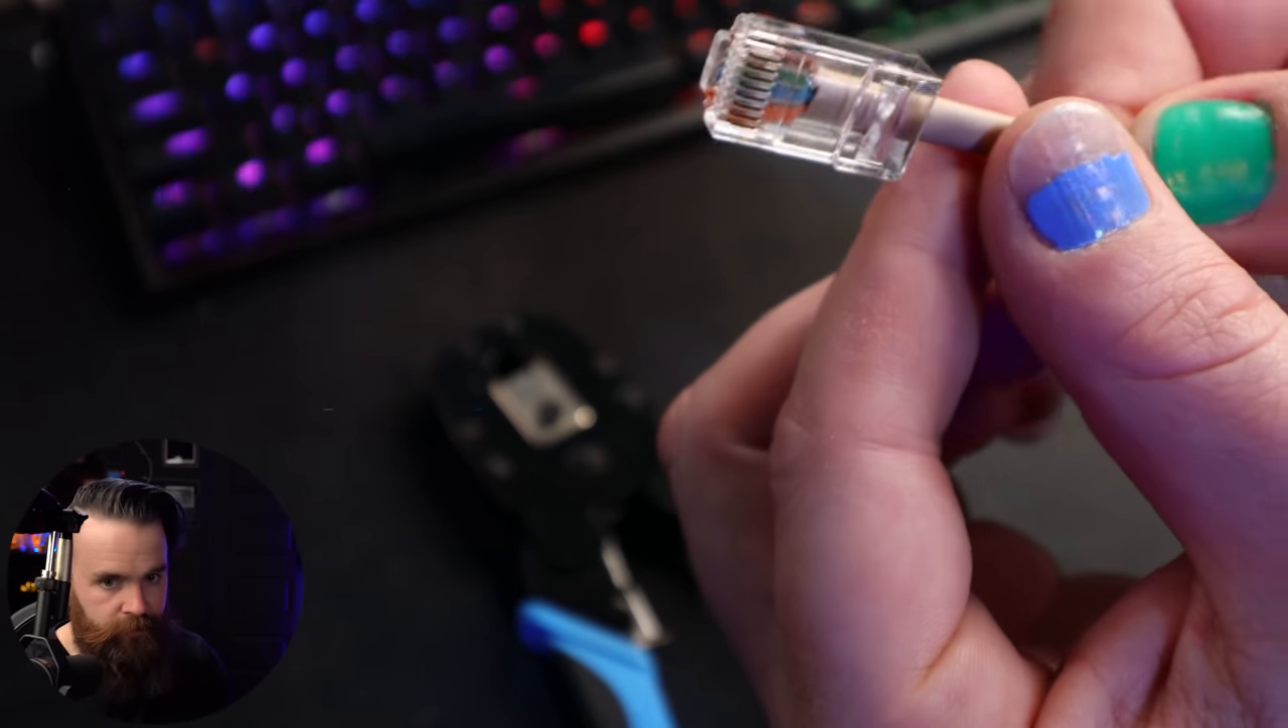Now notice this real quick. Part of the sheath is inside the ethernet header.